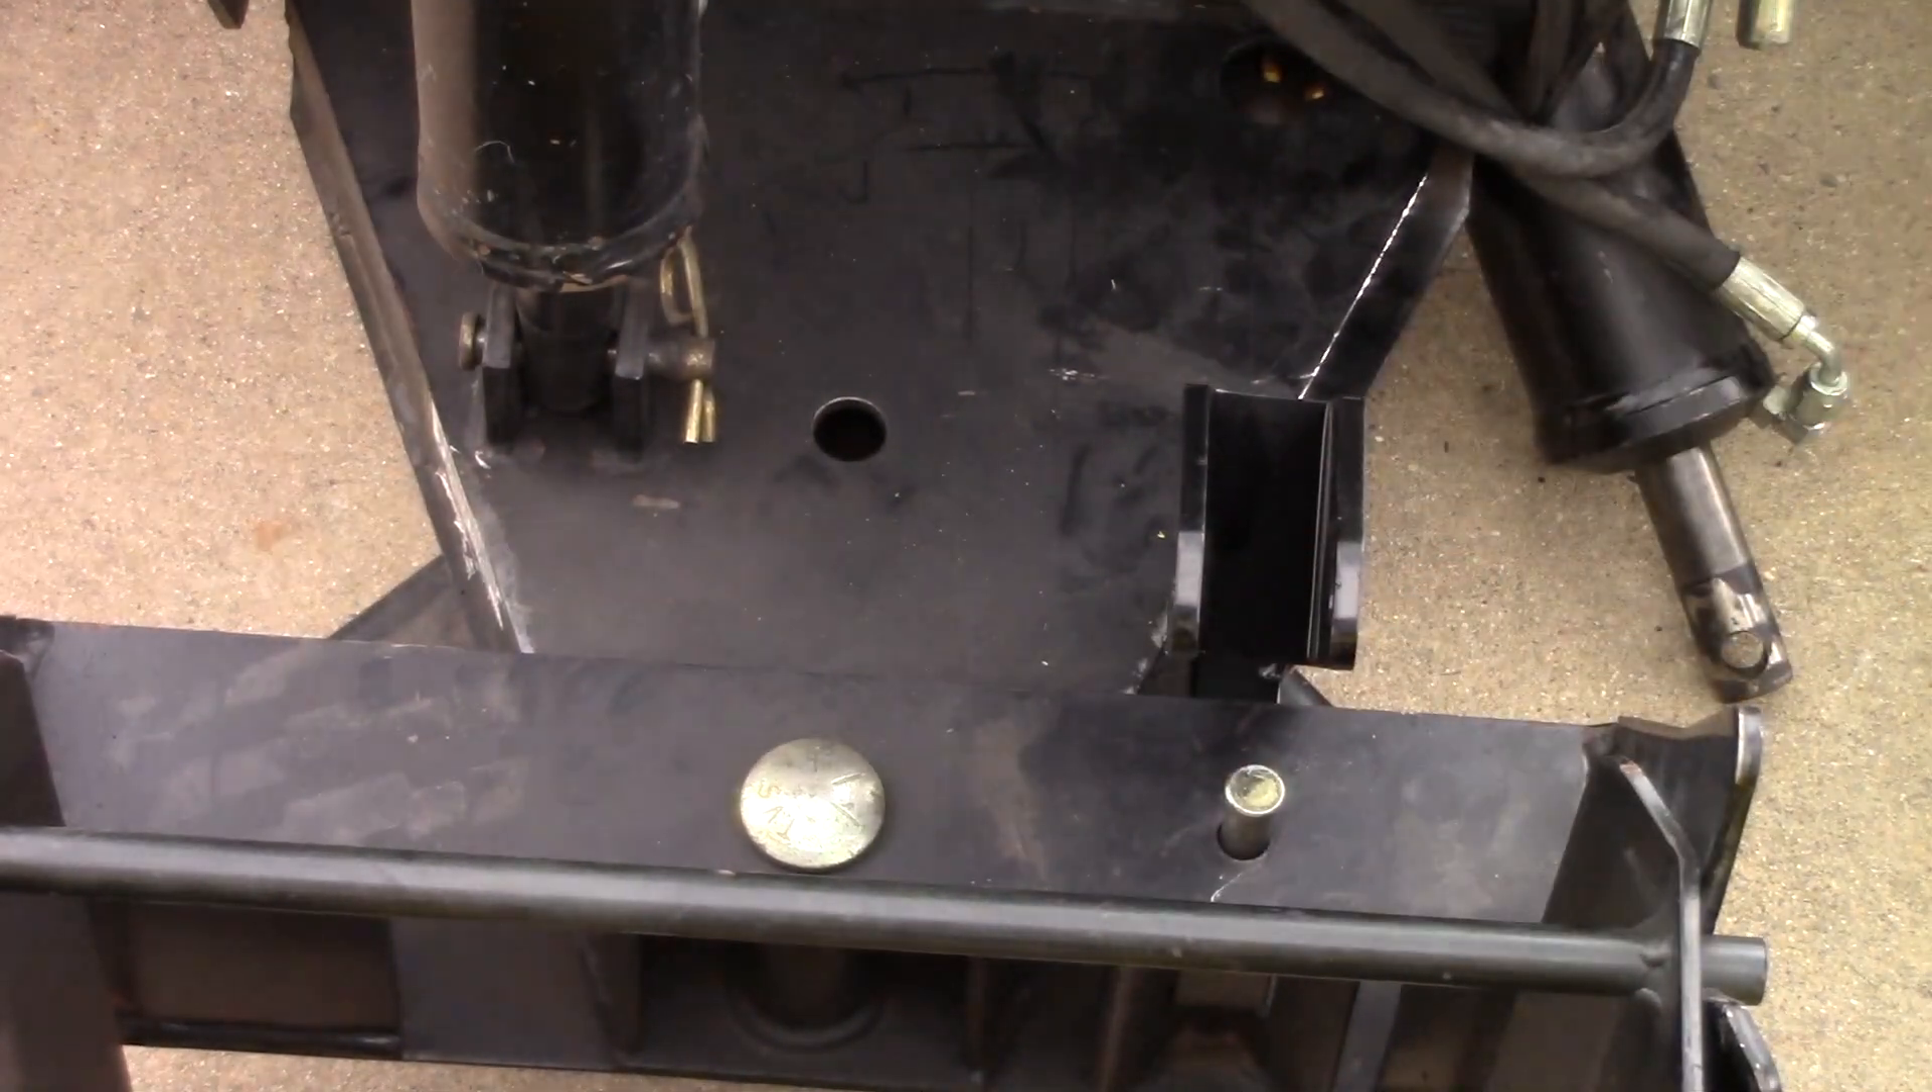This last pin might not go in all the way as you can see here.